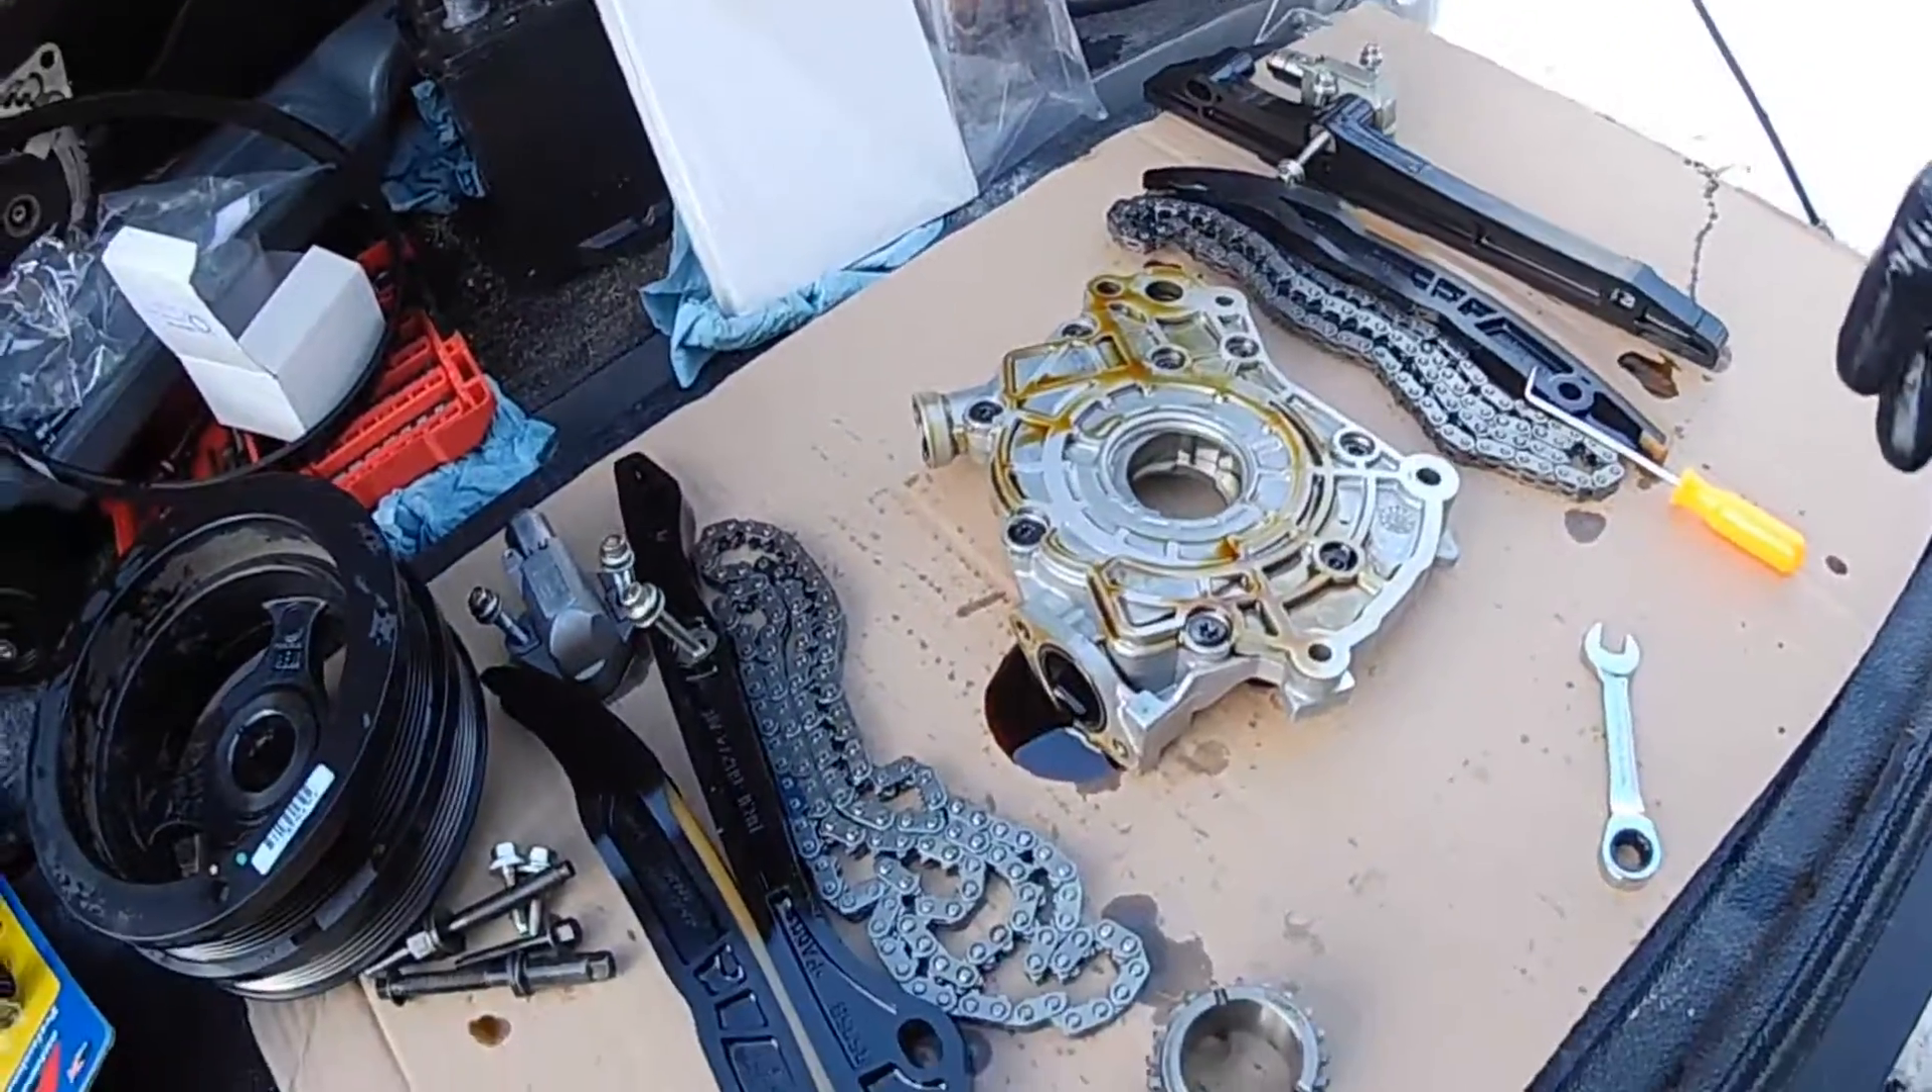So, yeah, we got our oil pump out.